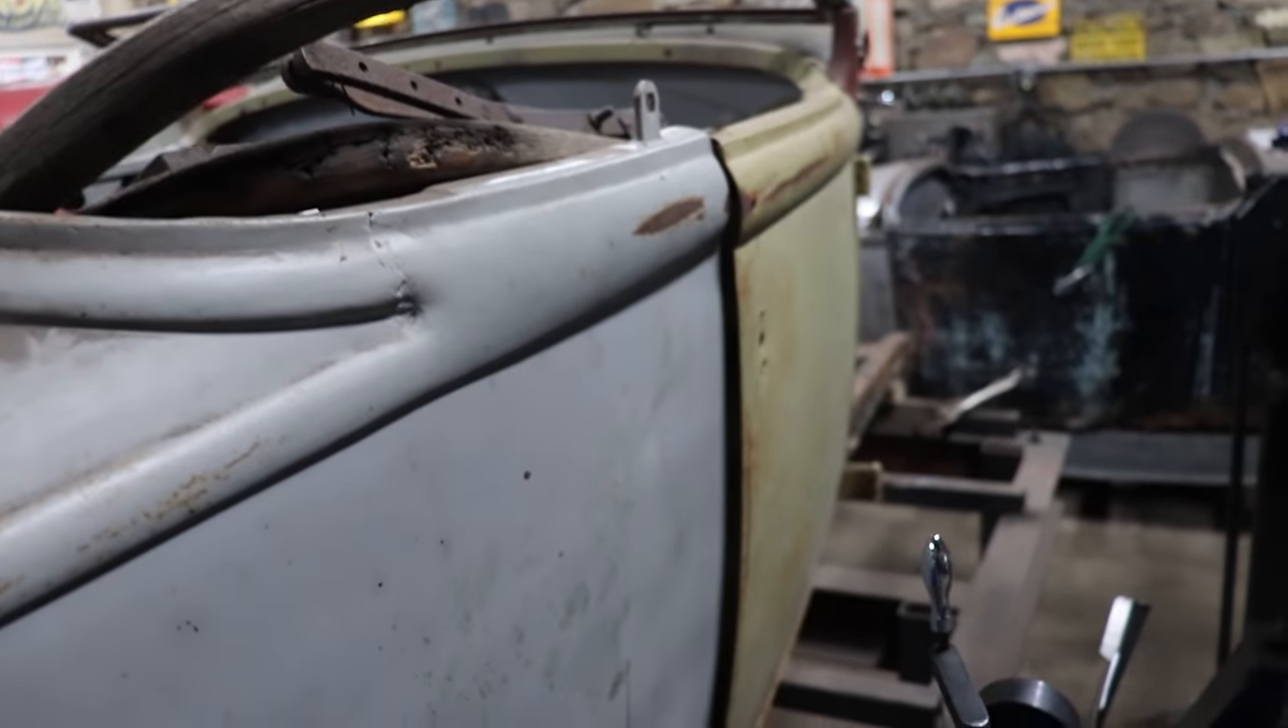And even though the door's kind of latched, look at the gap that we got in there.